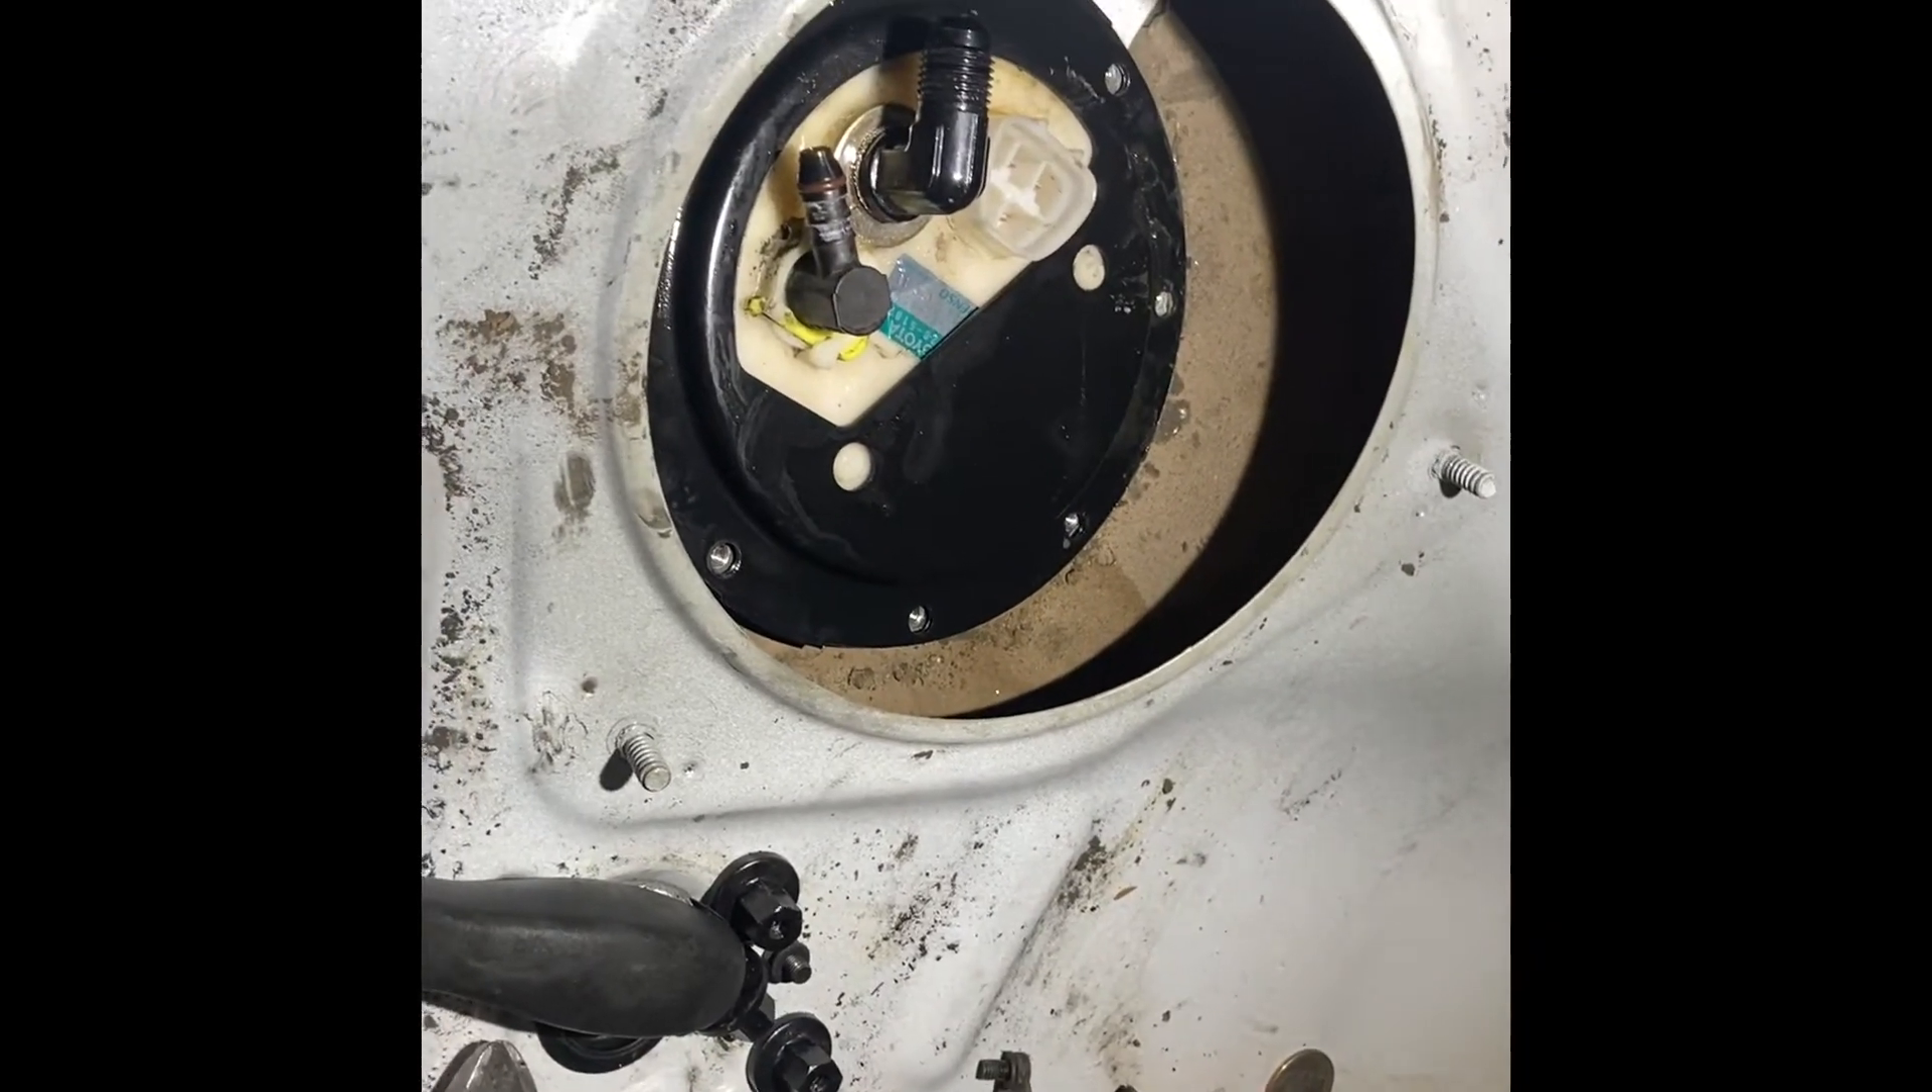I've already went ahead and put the fuel hanger back in the car.